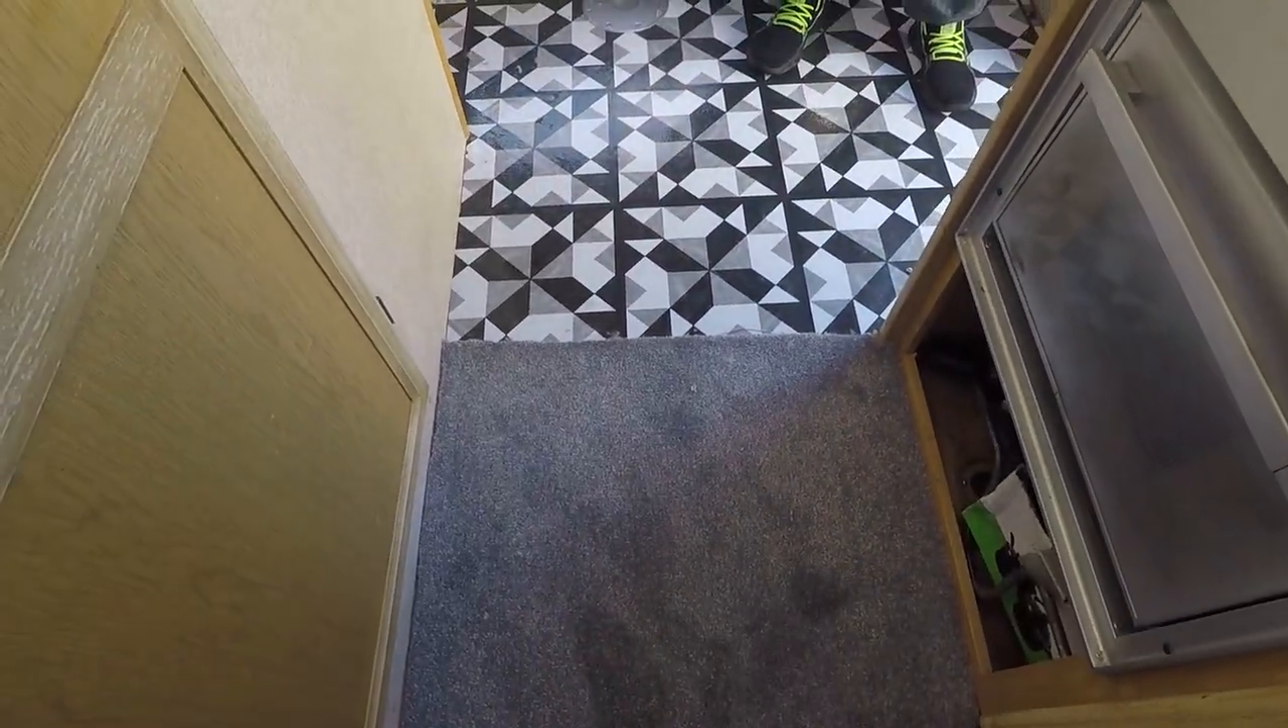We've put the new carpet down. There you see.